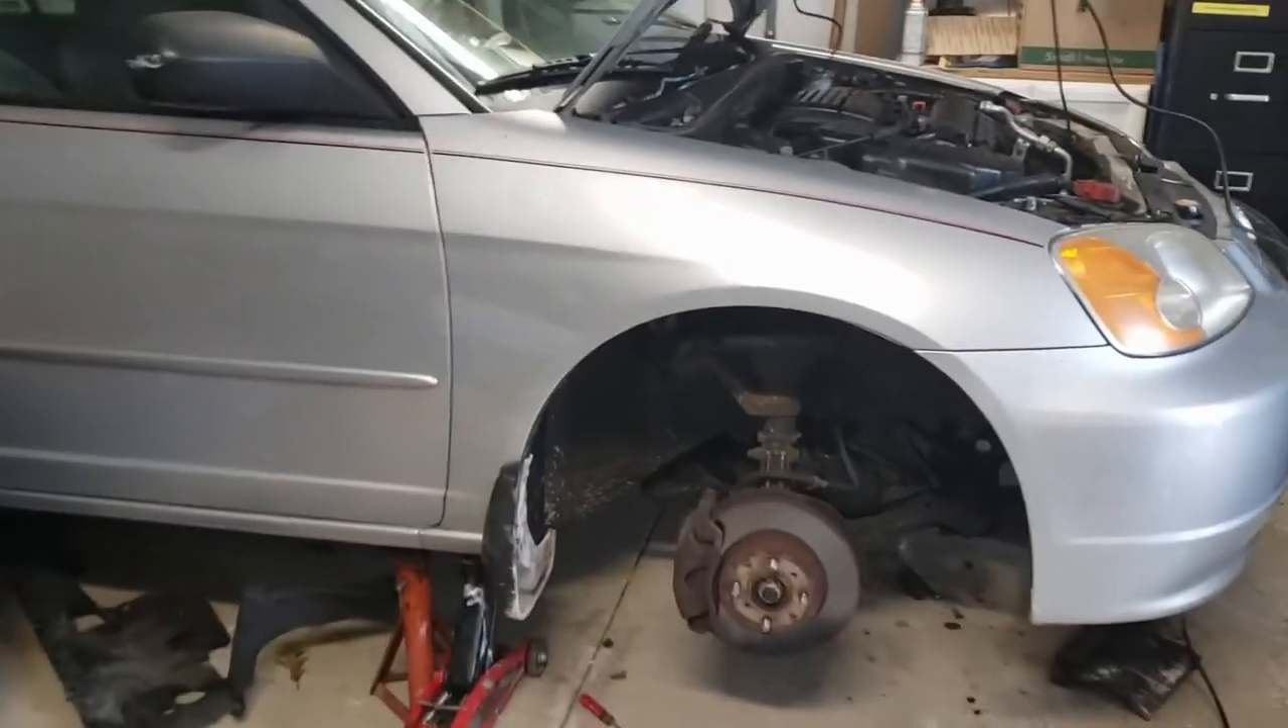And I have the wheels off because I replaced the fender liners.